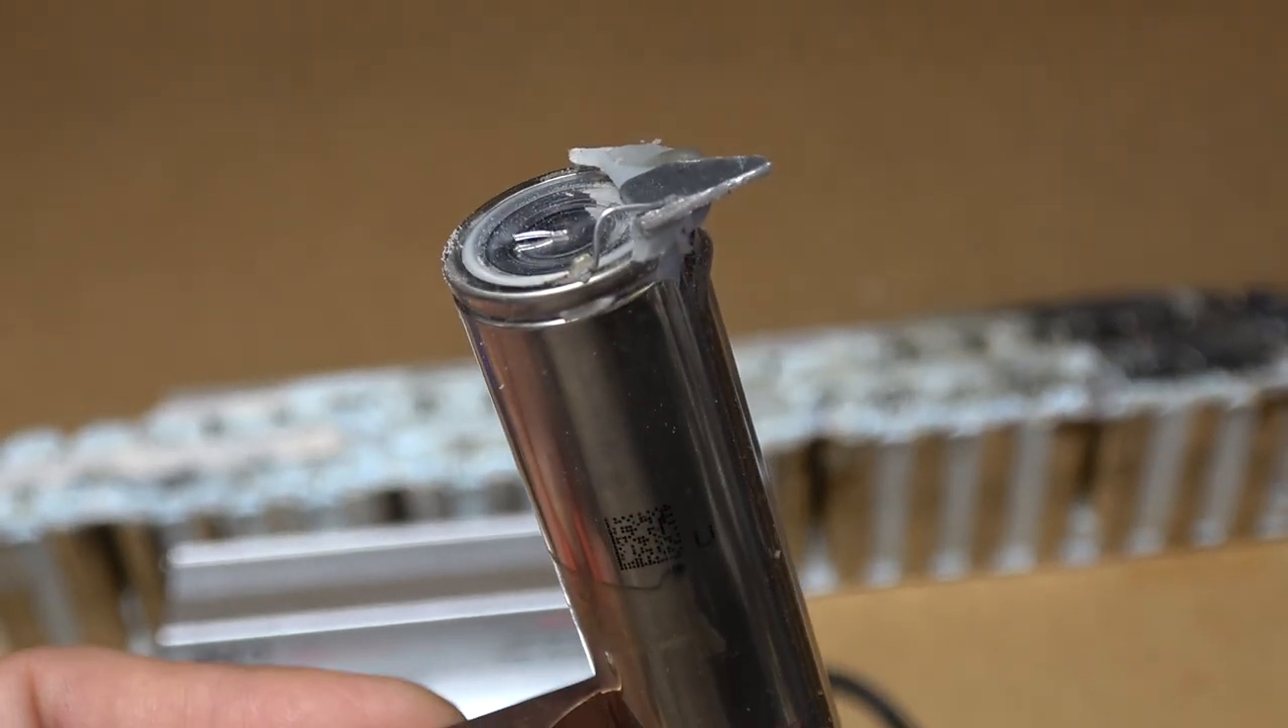All right I have removed this cell from the main pack with the fuse wire still attached.